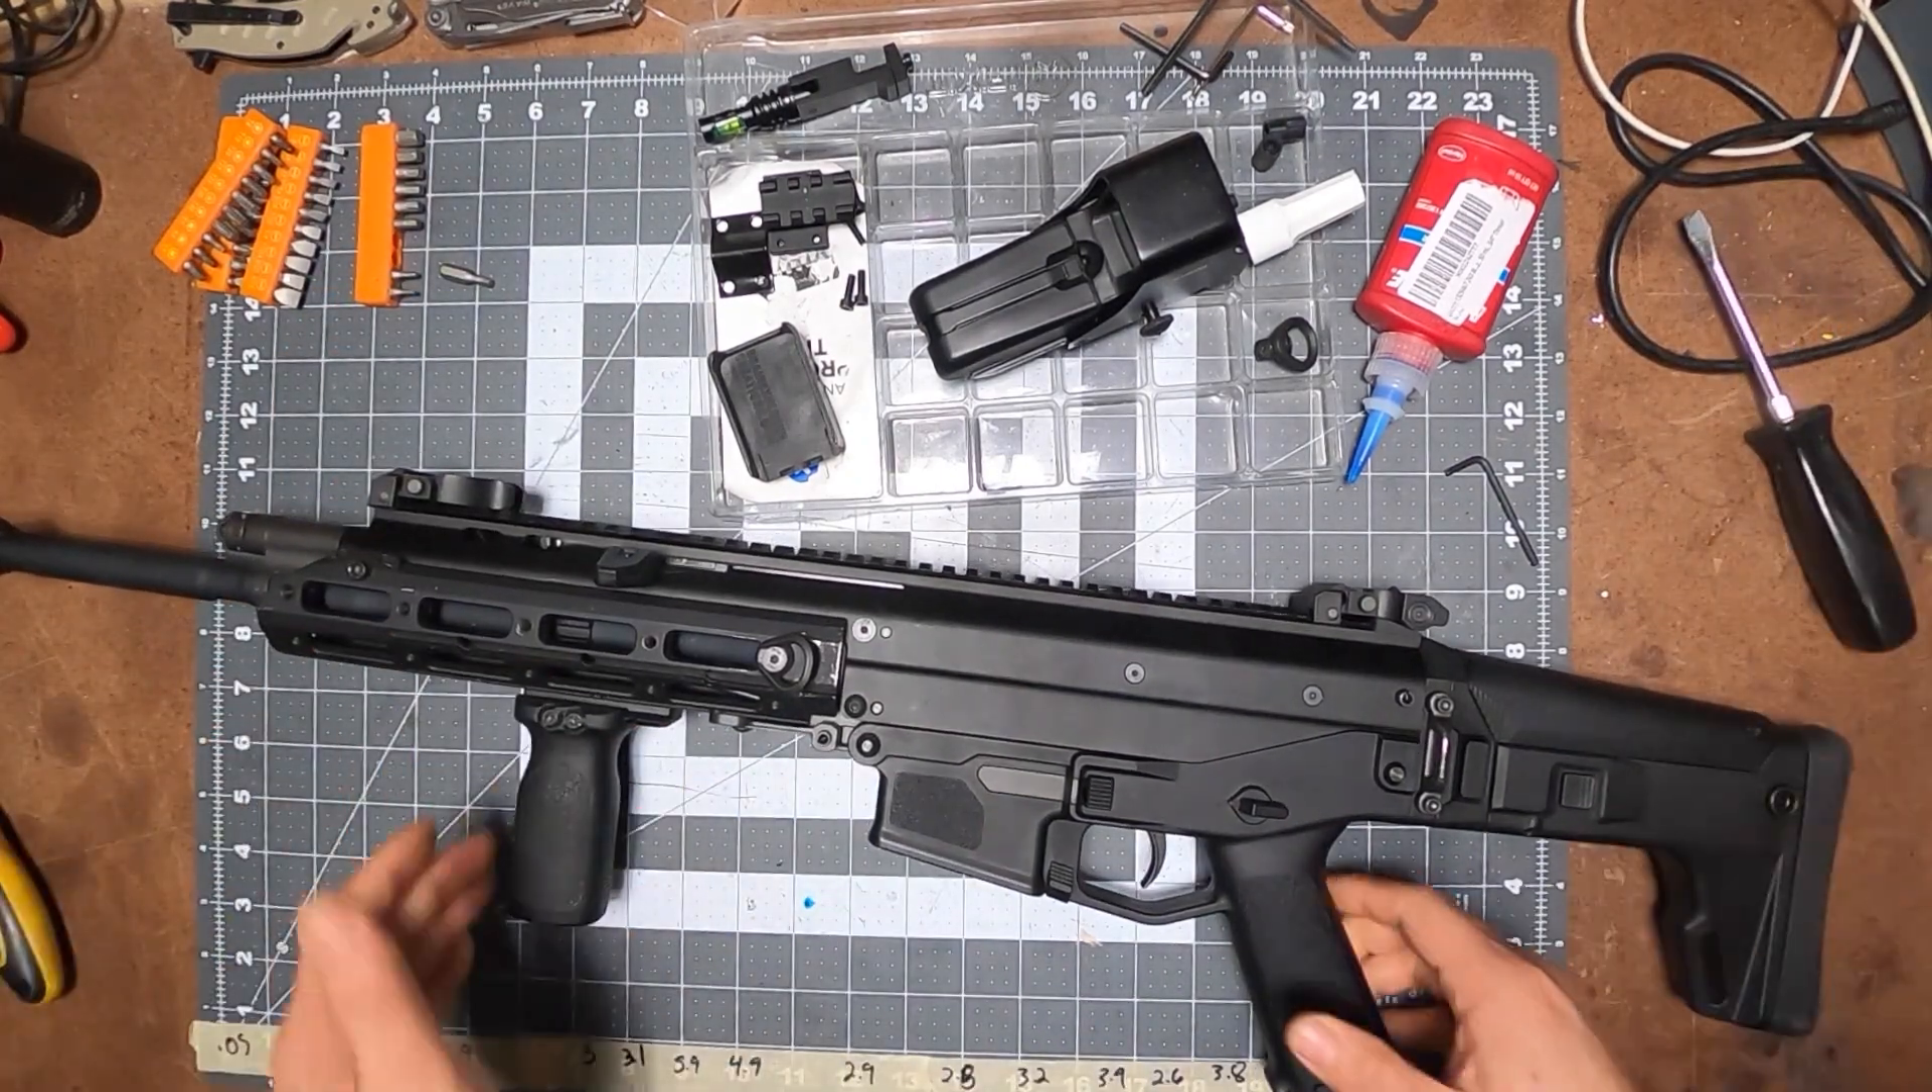Foregrip's on that's where i like it.